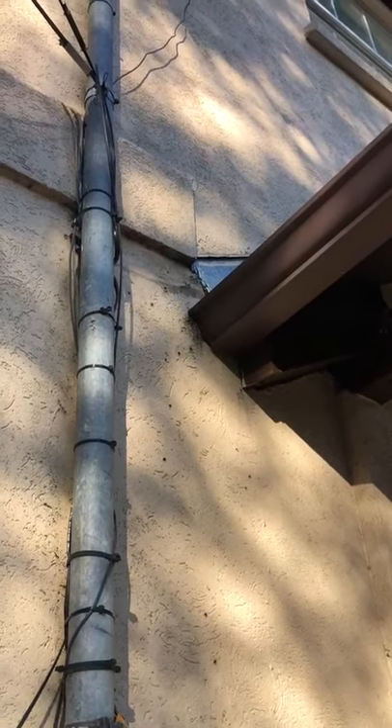Gutter is too close to the stucco.